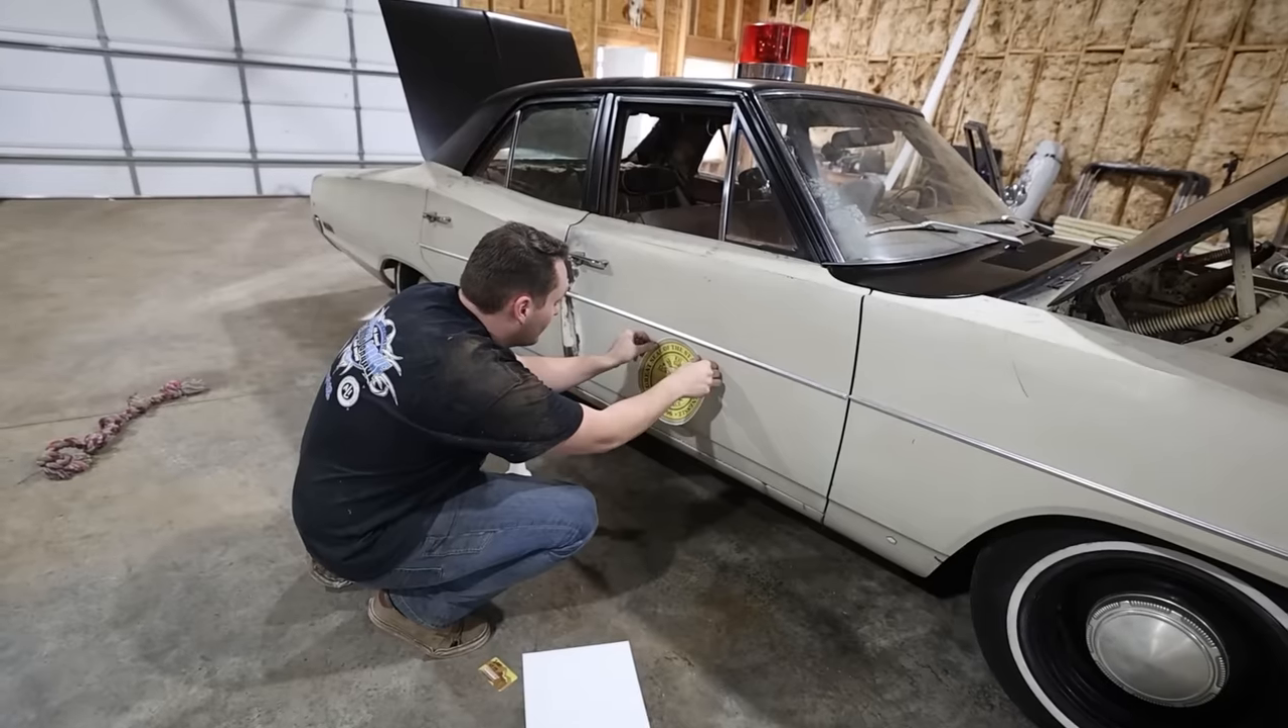The last little bit of our Tennessee State Patrol car is to get the Tennessee State Seal put on the door.